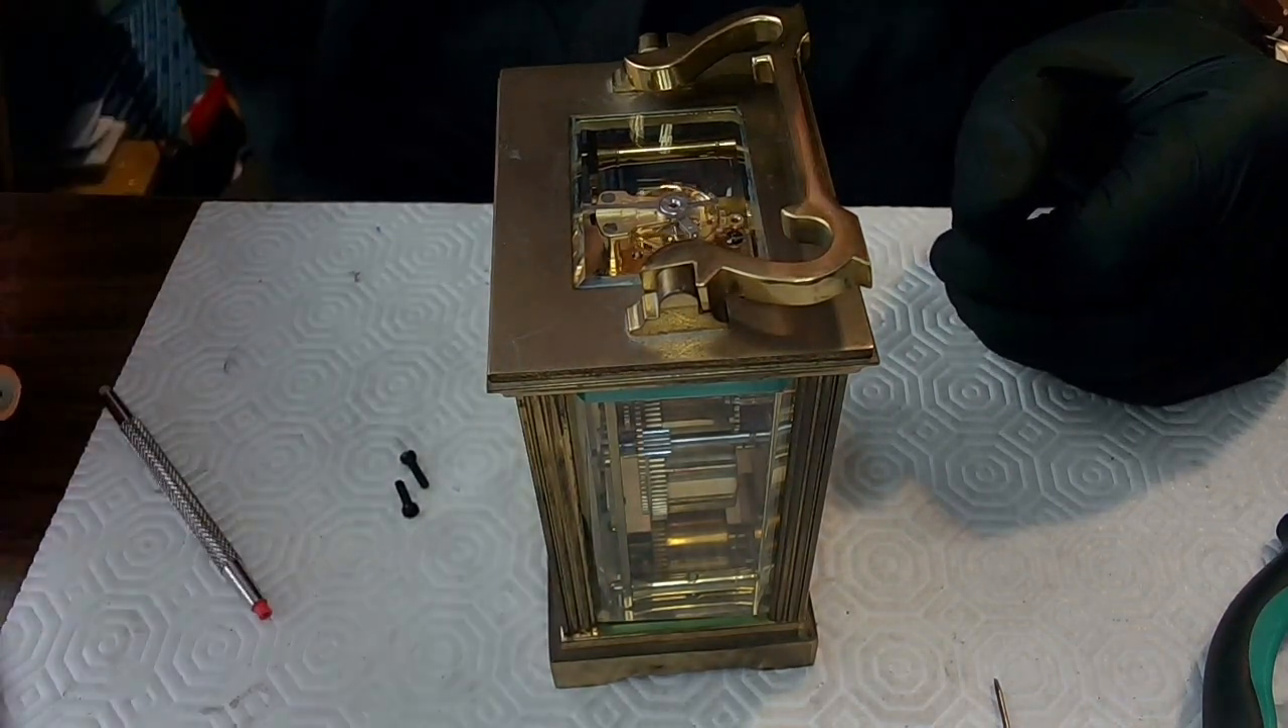All right so I've got the top on now I got to put these screws back which could be tricky here.